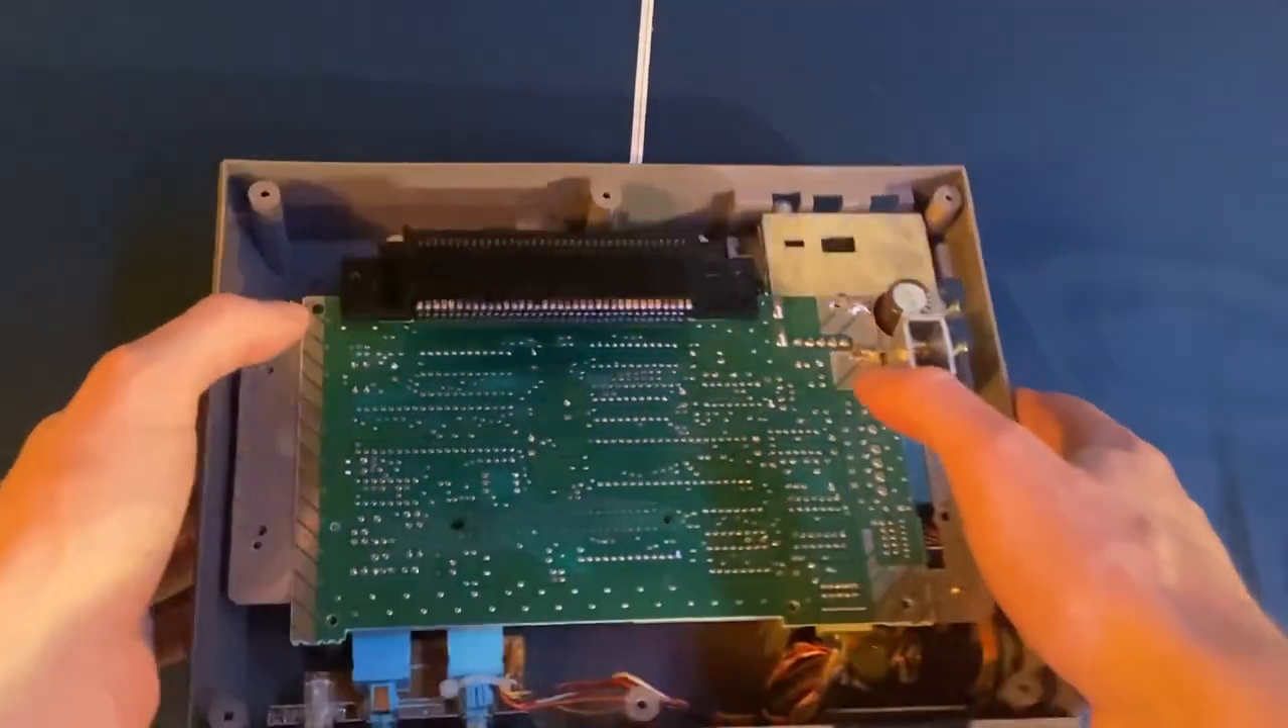What we're left with is actually just the motherboard and the 72 pin connector.